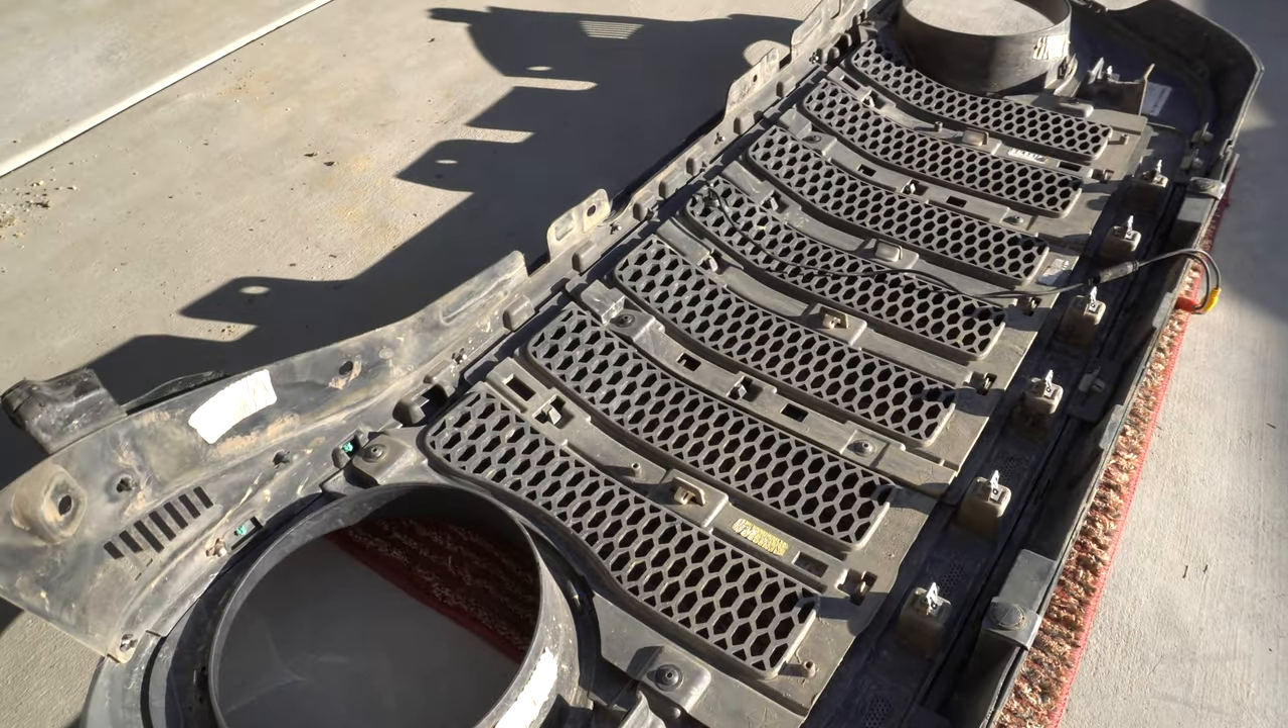Okay so we have the grille off and we're getting ready to swap out the stock jl inserts for the gladiator inserts.